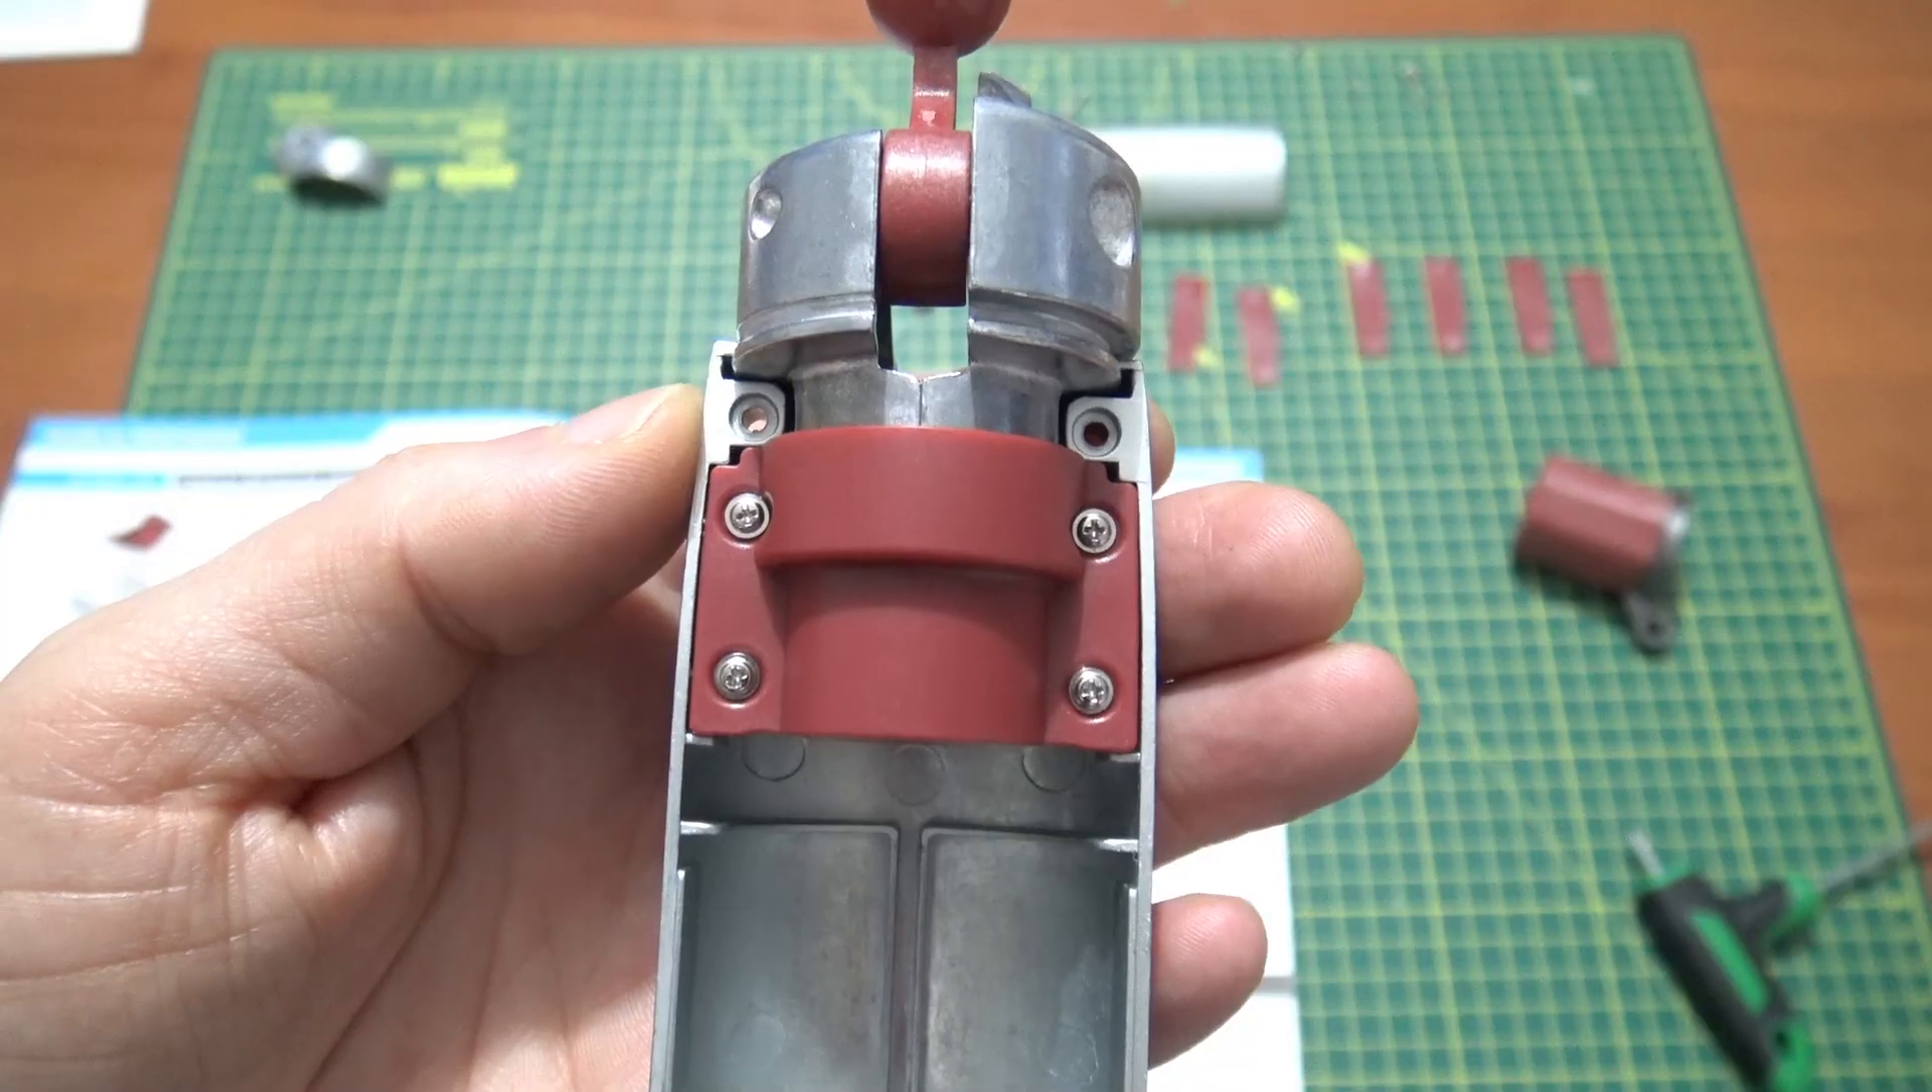Eccomi qua quattro vite messe non erano quelle lunghe ma erano quelle corte.